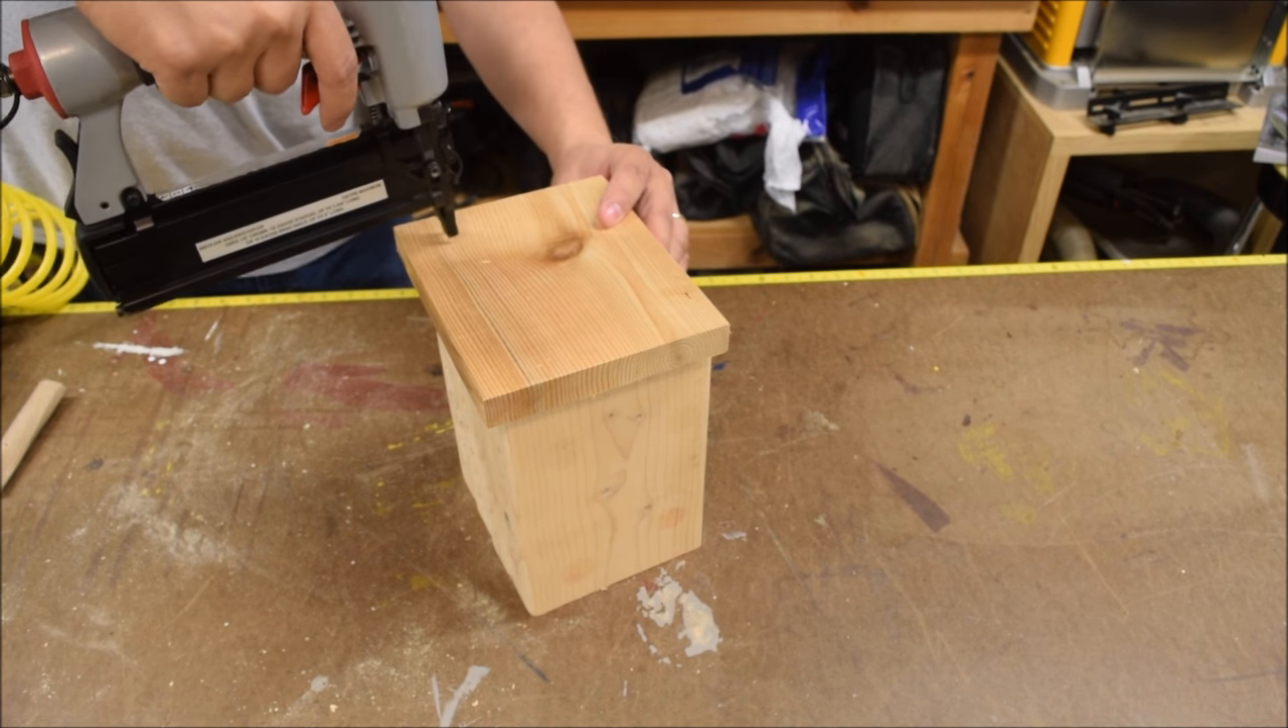Okay so I've got the roof on I think it looks pretty good.